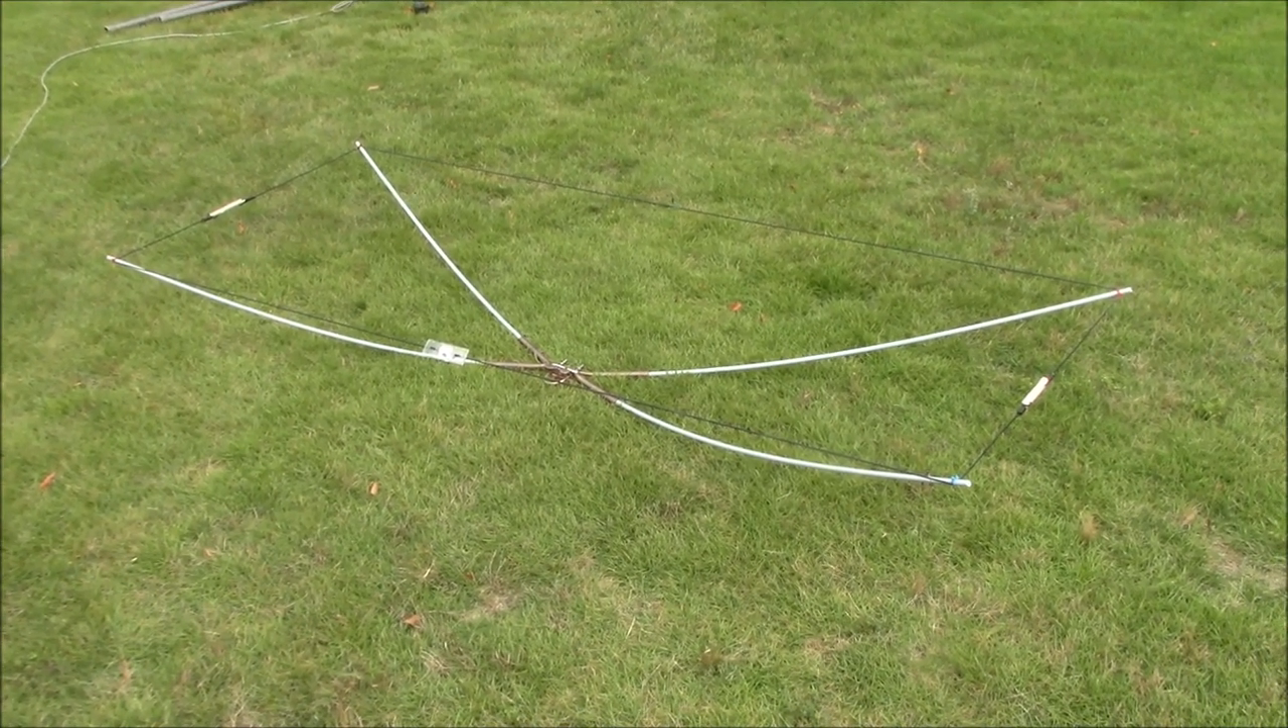Here is the fully assembled antenna sitting out here my grass.